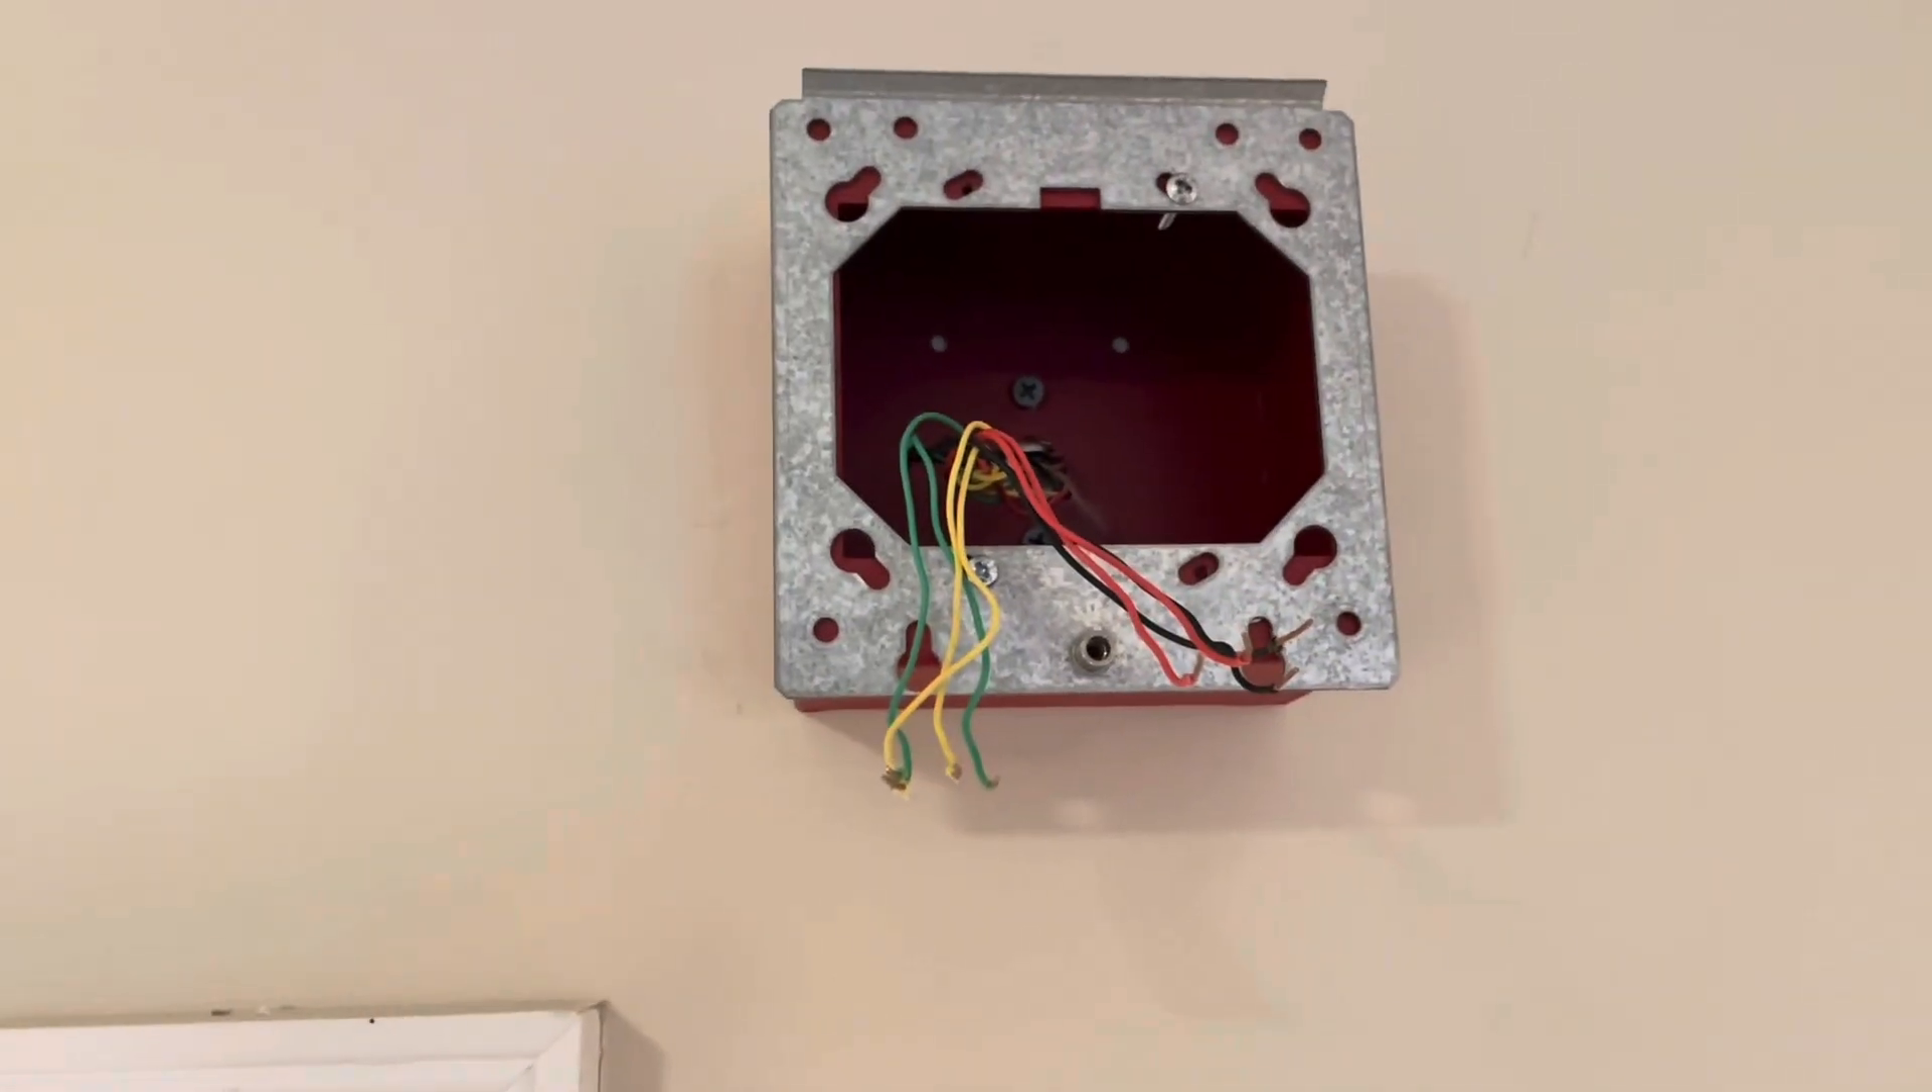So there we go the box is attached to the mounting.